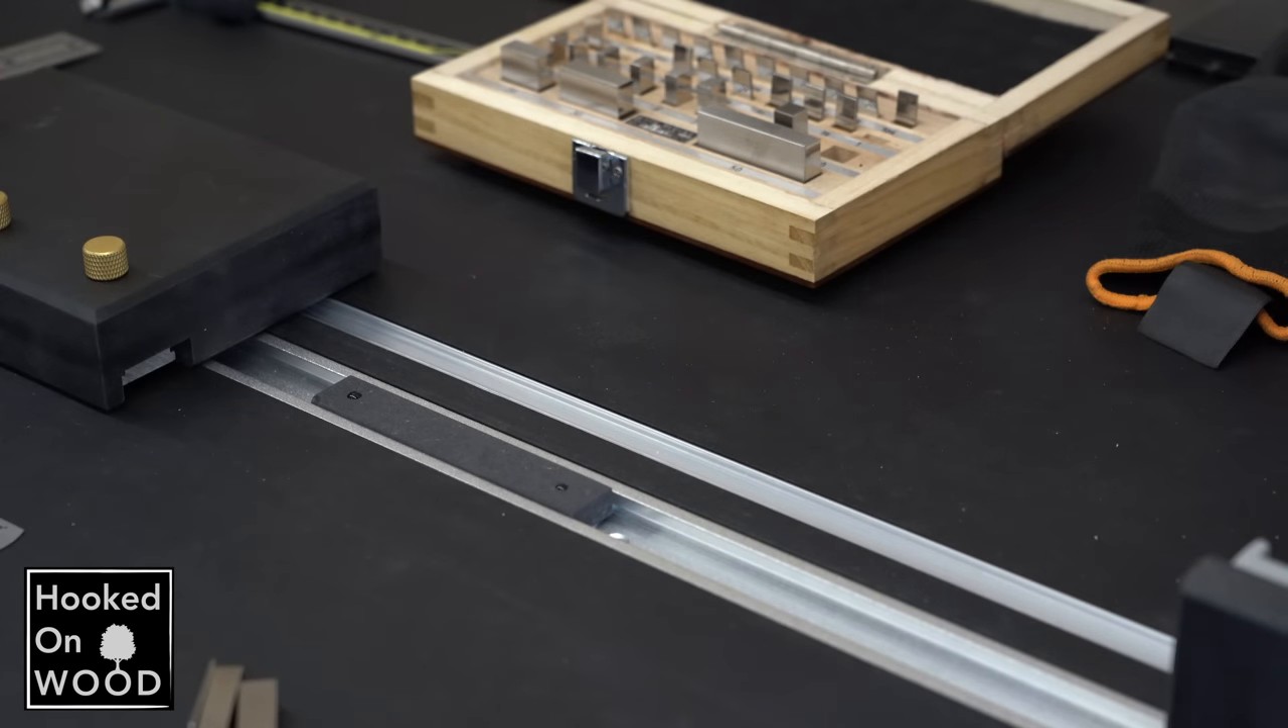To make the miter stop stable, I made a bar that slides inside the miter track.